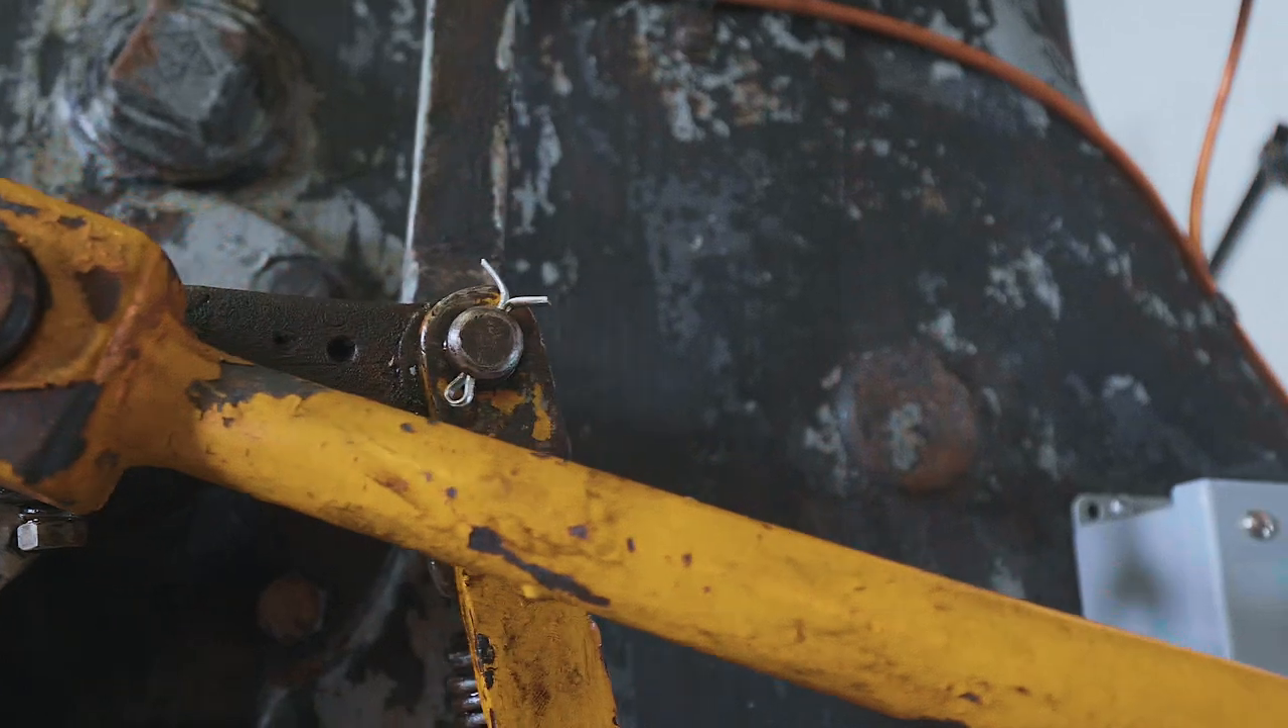We have cotter pins in place. It is ready to go.